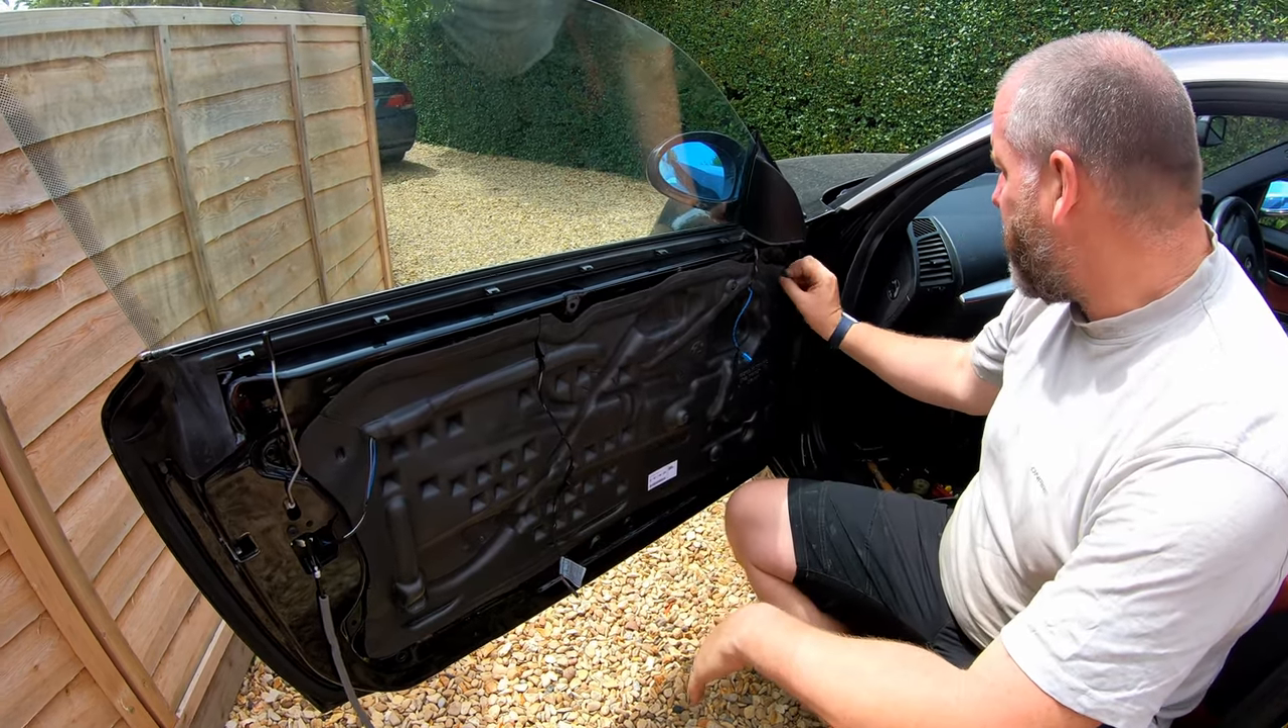So, yeah, all I need to do now is reinstall the door panel.